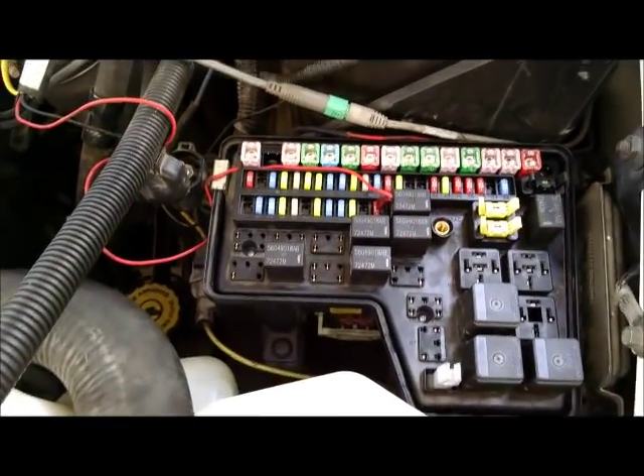Okay now as you see we have the fuse box completely mounted back in.